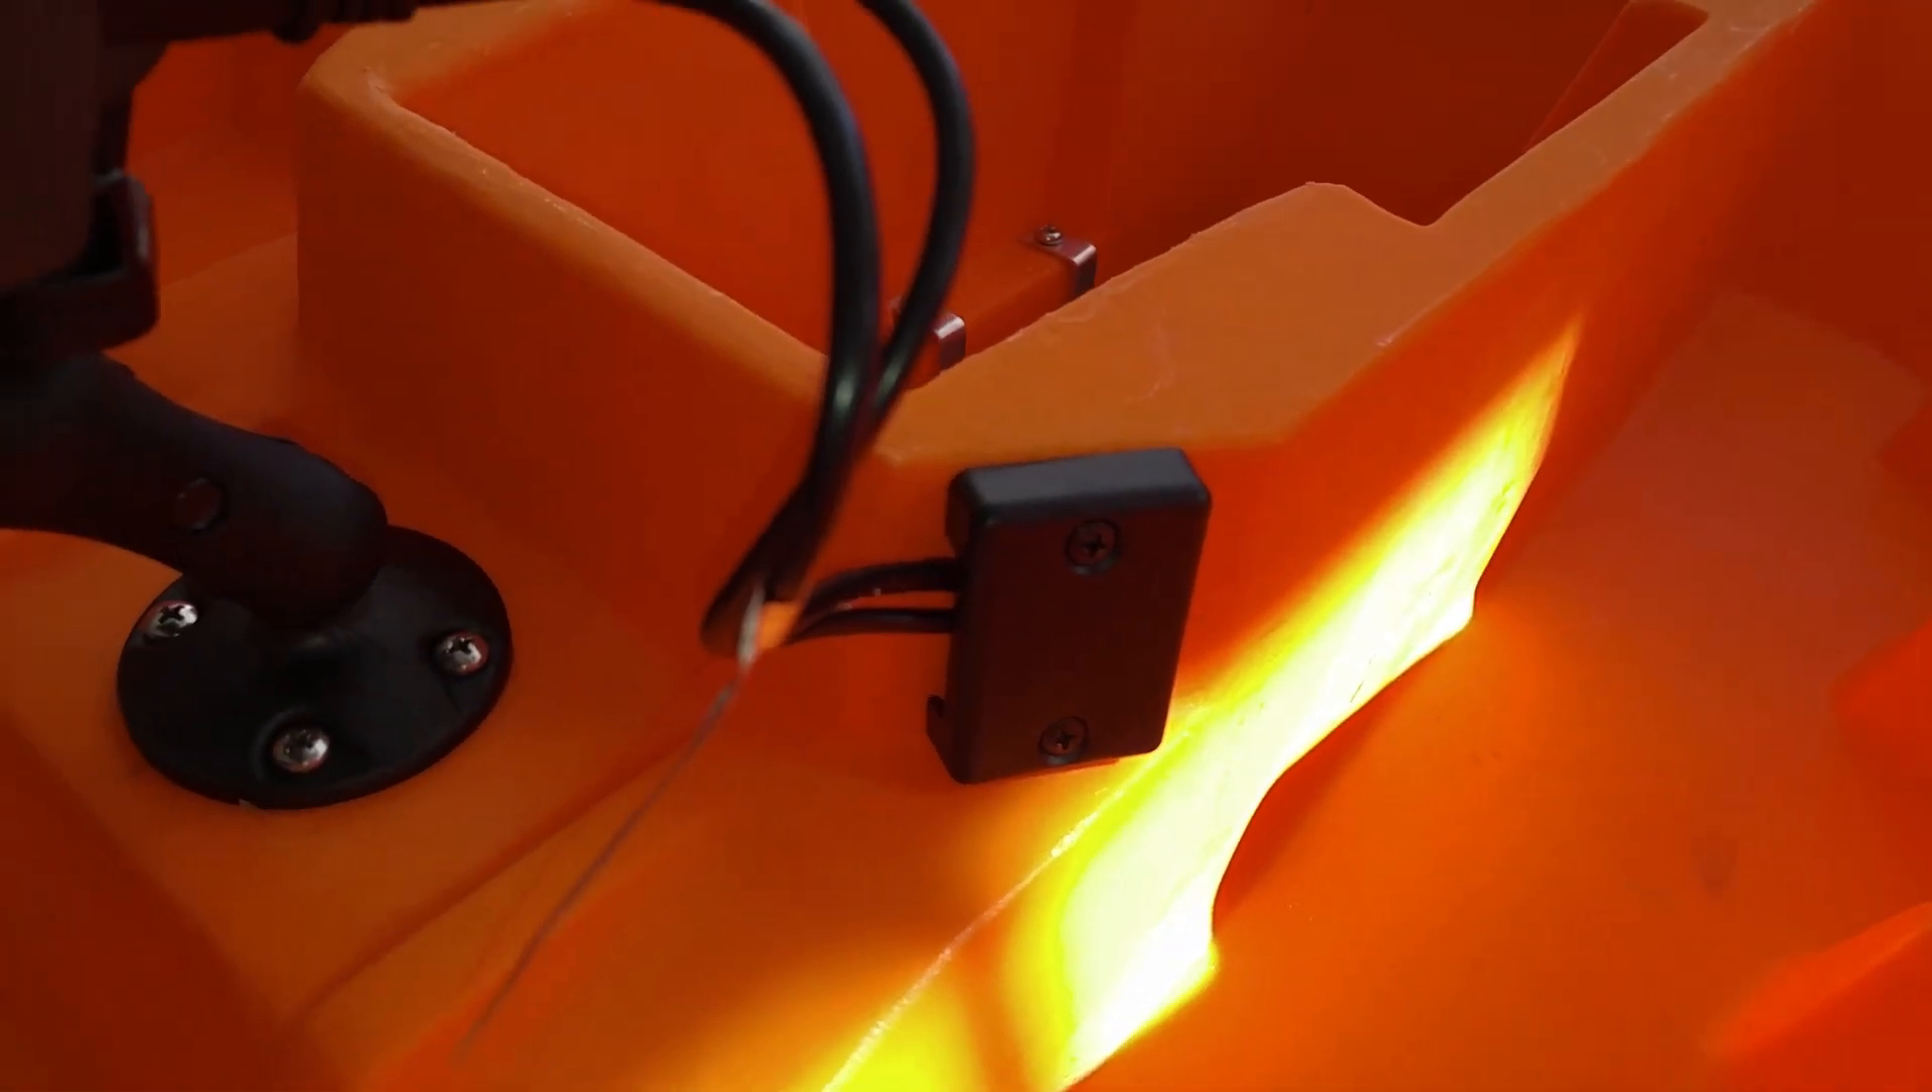And then I also drilled a hole in the side here. And put this cover block over it.